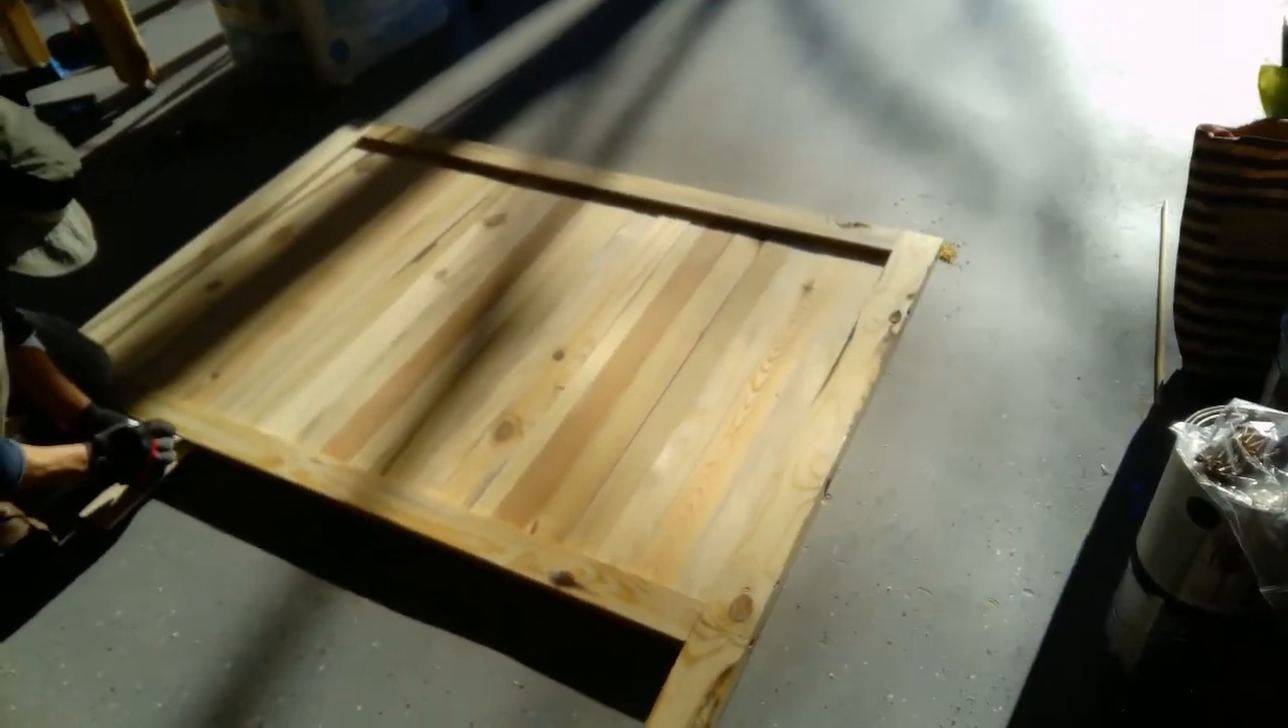Ya tenemos la mitad de la puerta ya están las tablas colocadas sobre los listones.